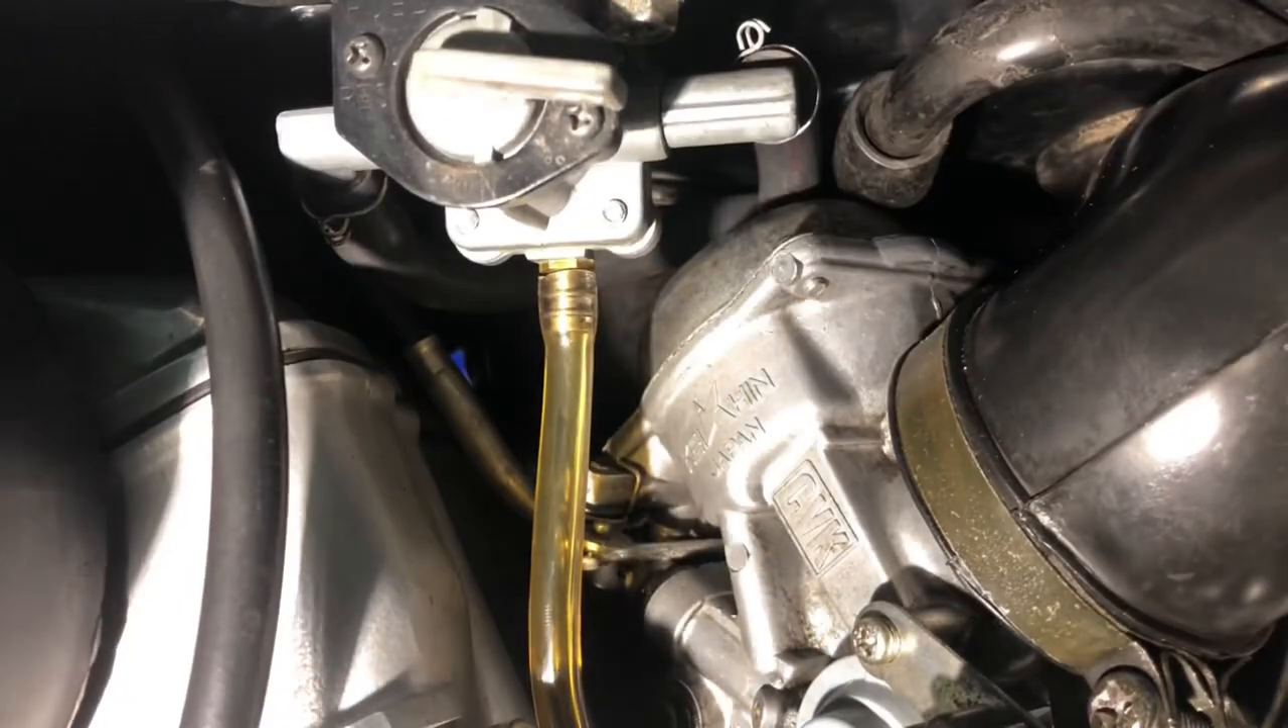With the fuel tank securely mounted, I was able to use more force to get this vent line fully on the nipple of the petcock.